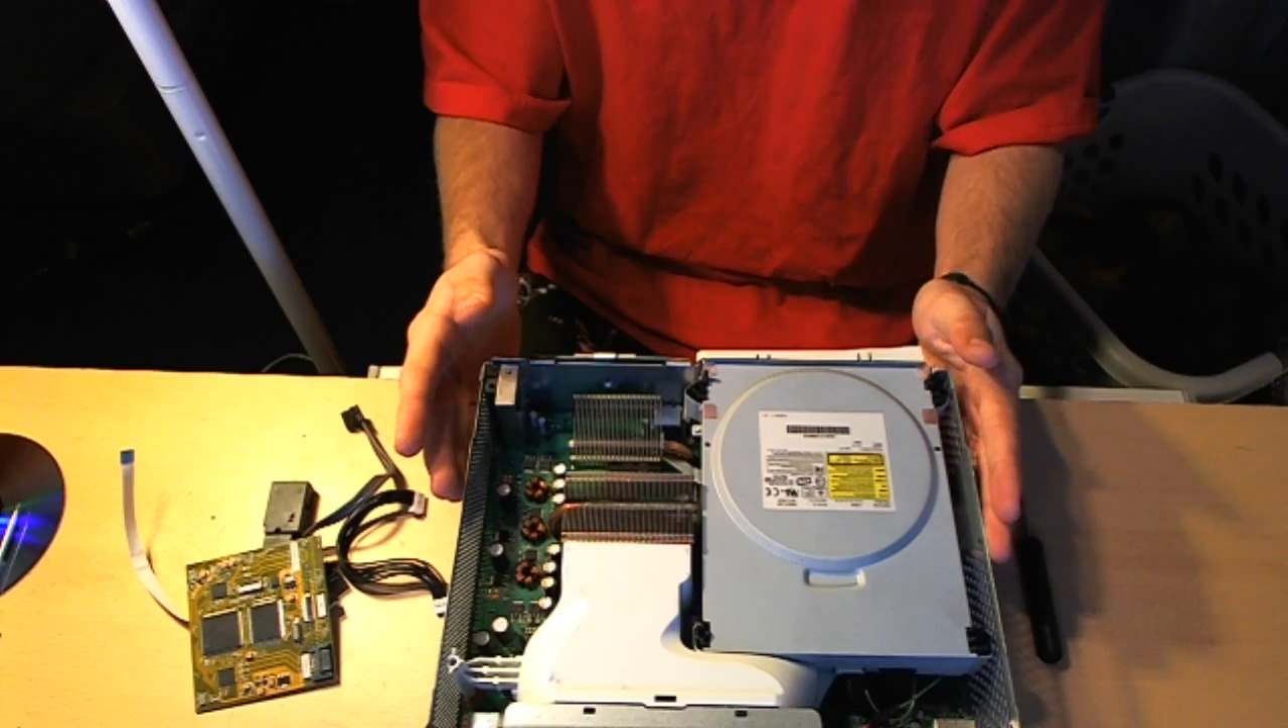Okay, so where I'm at right now, all I've done is I've taken the outer shell of the Xbox 360 off, and so your Xbox should be looking just like this.